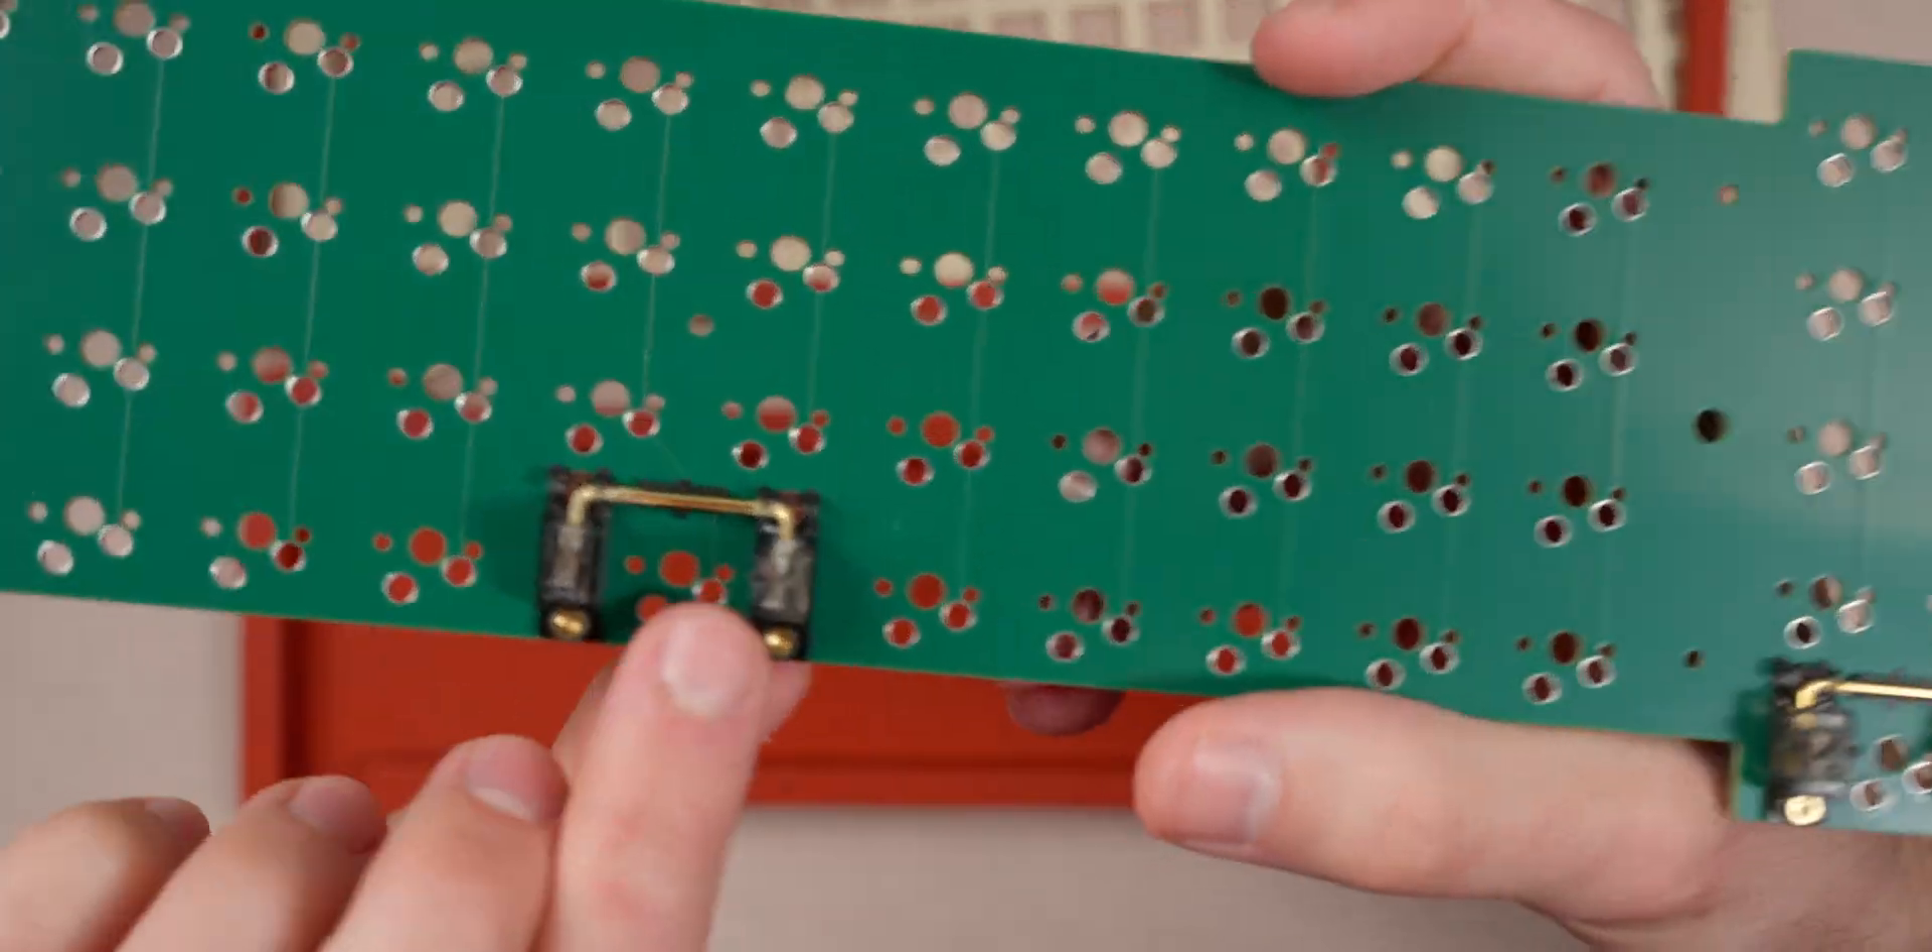You can see that I have my stabilizers on here.